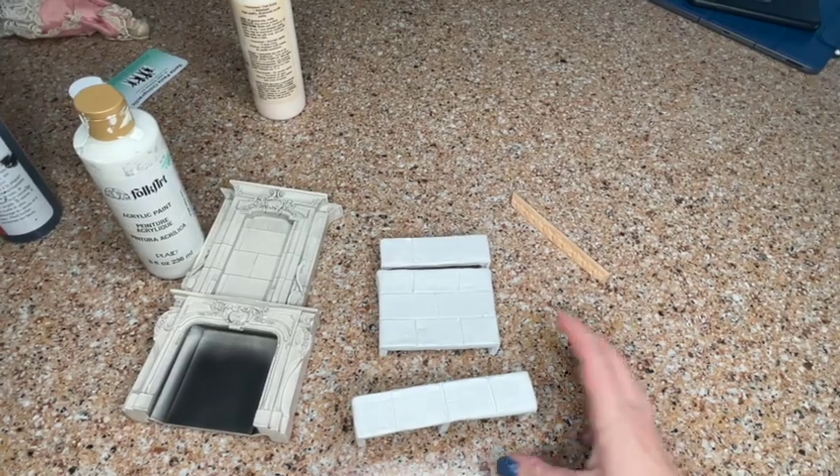And I have not glued any of the pieces together yet either so that I can, again, make changes if I need to do that.